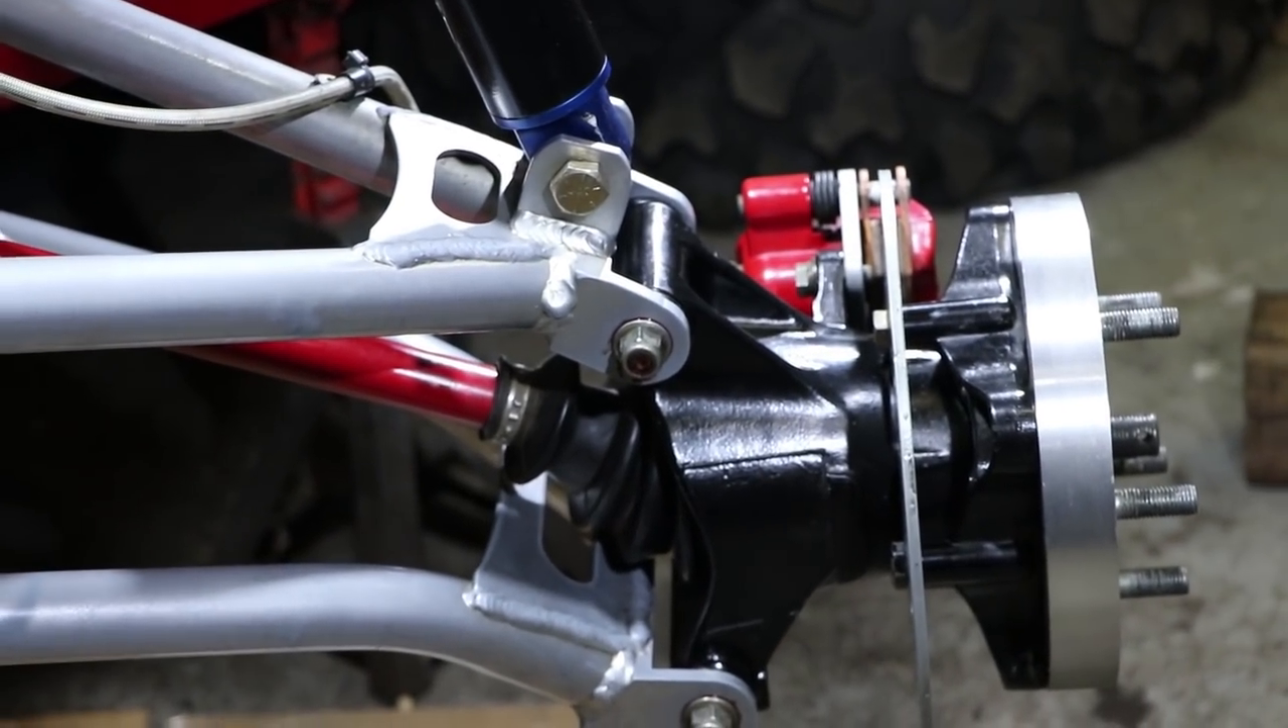Now just finished putting this uh a-arm back together got everything all cleaned up ready to go.